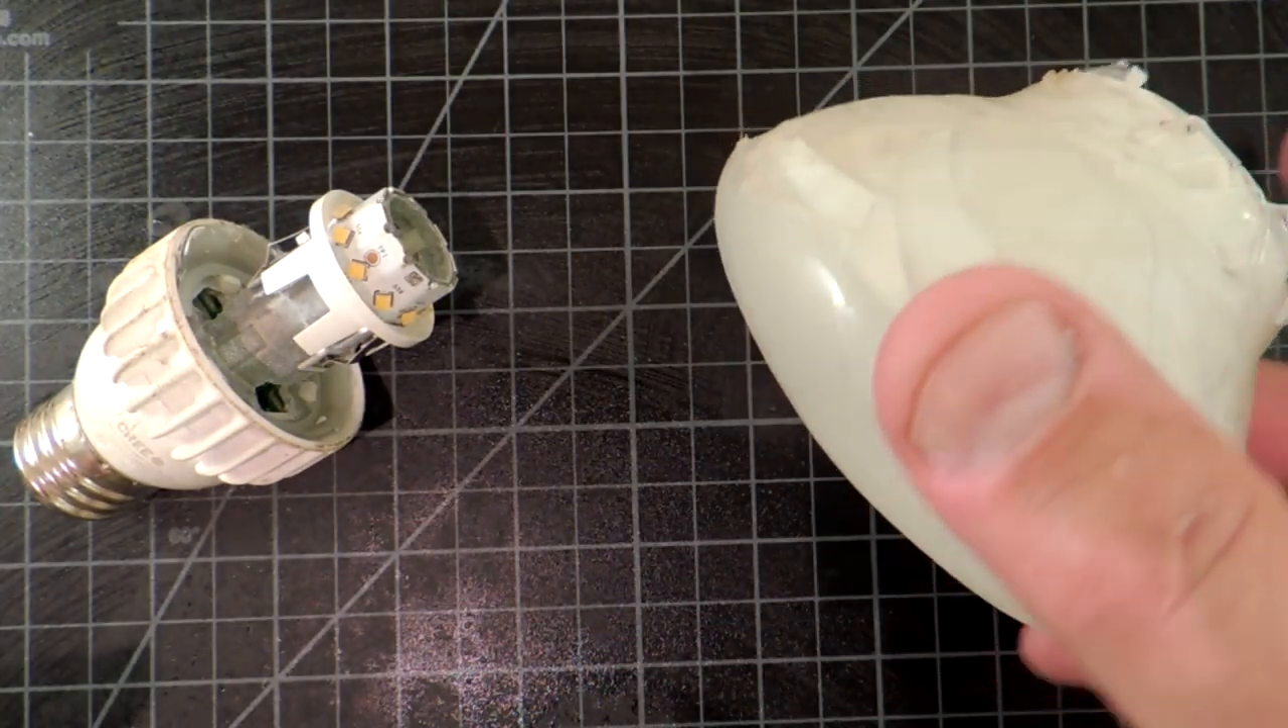Okay, the diffuser is off, and here's the base.